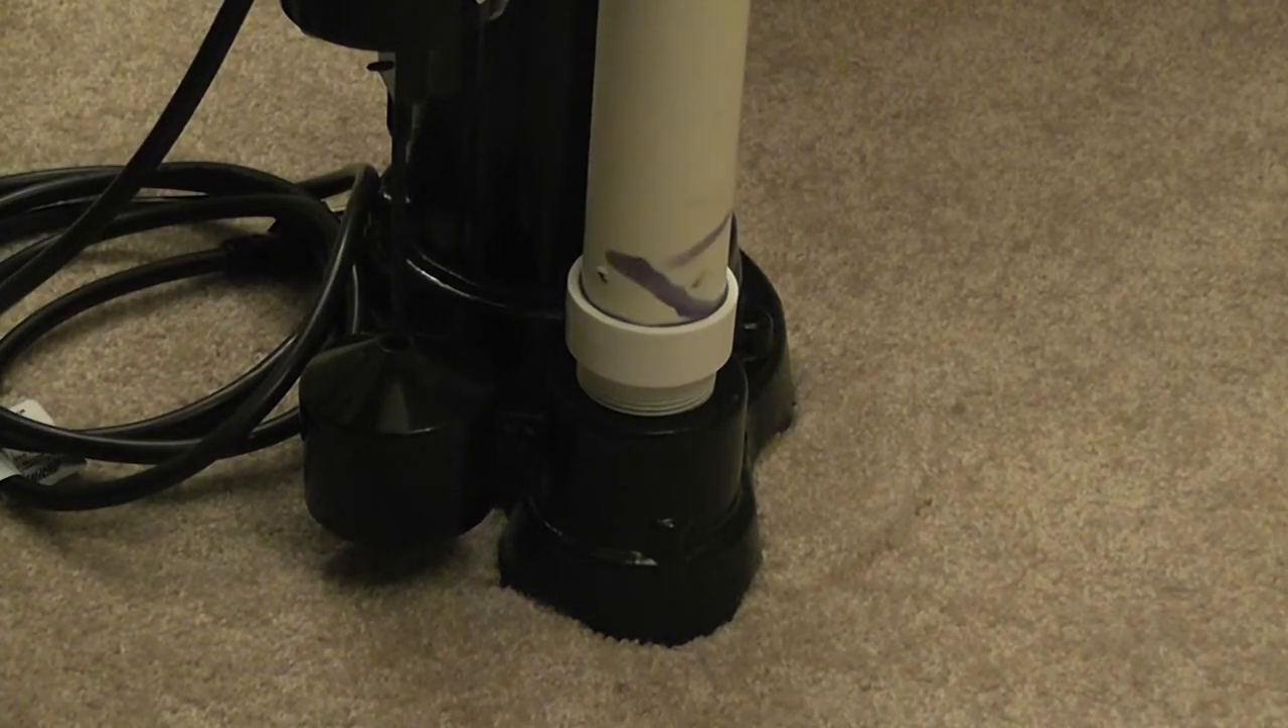You'll see that this adapter fits in there nicely and it's just going to screw in.